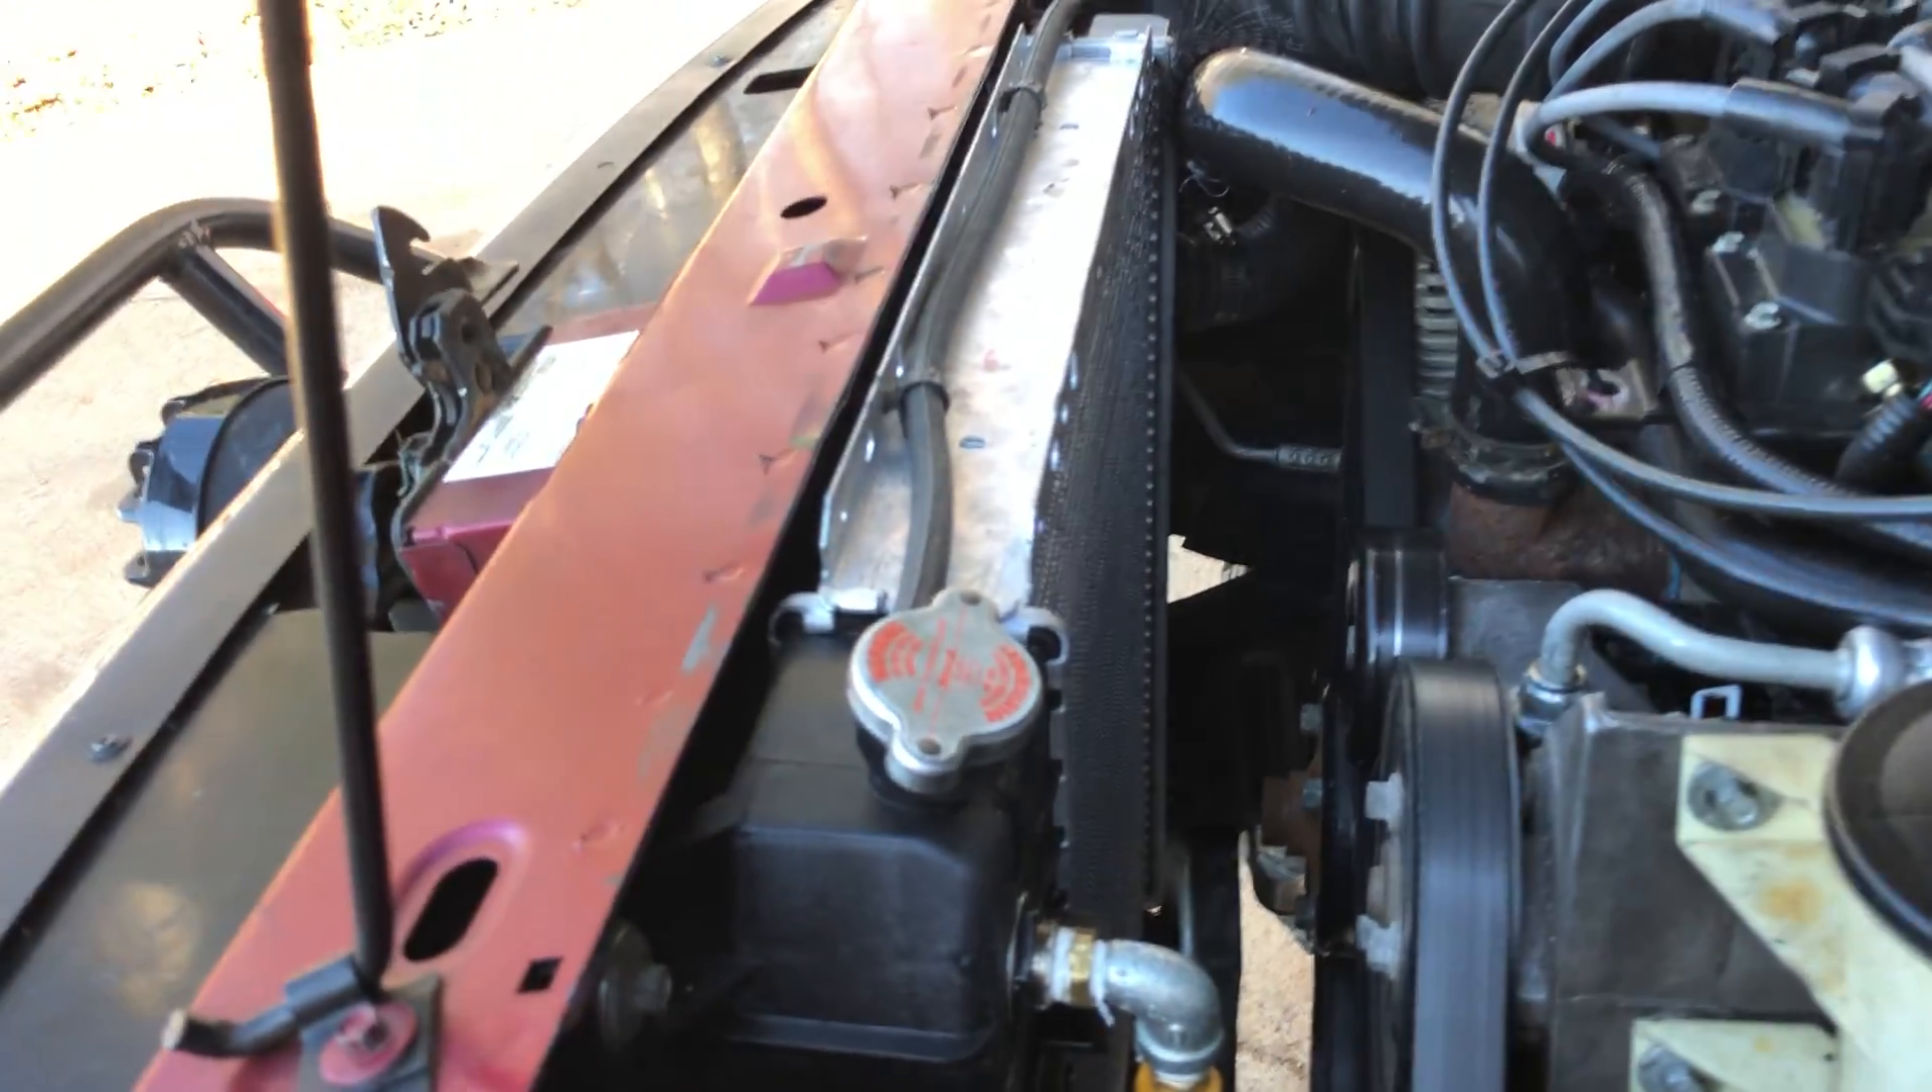I don't have my fan on here yet I'm still waiting on the harness for it.